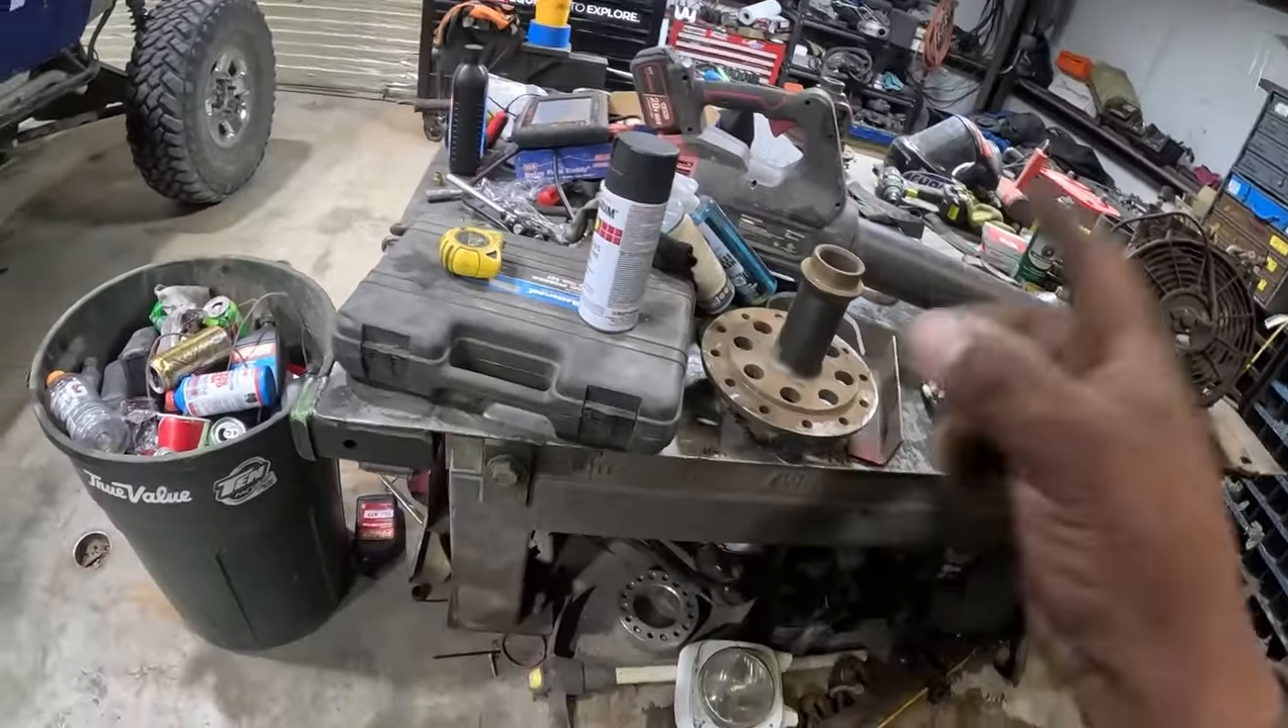So I still have the spool. I haven't put it in.